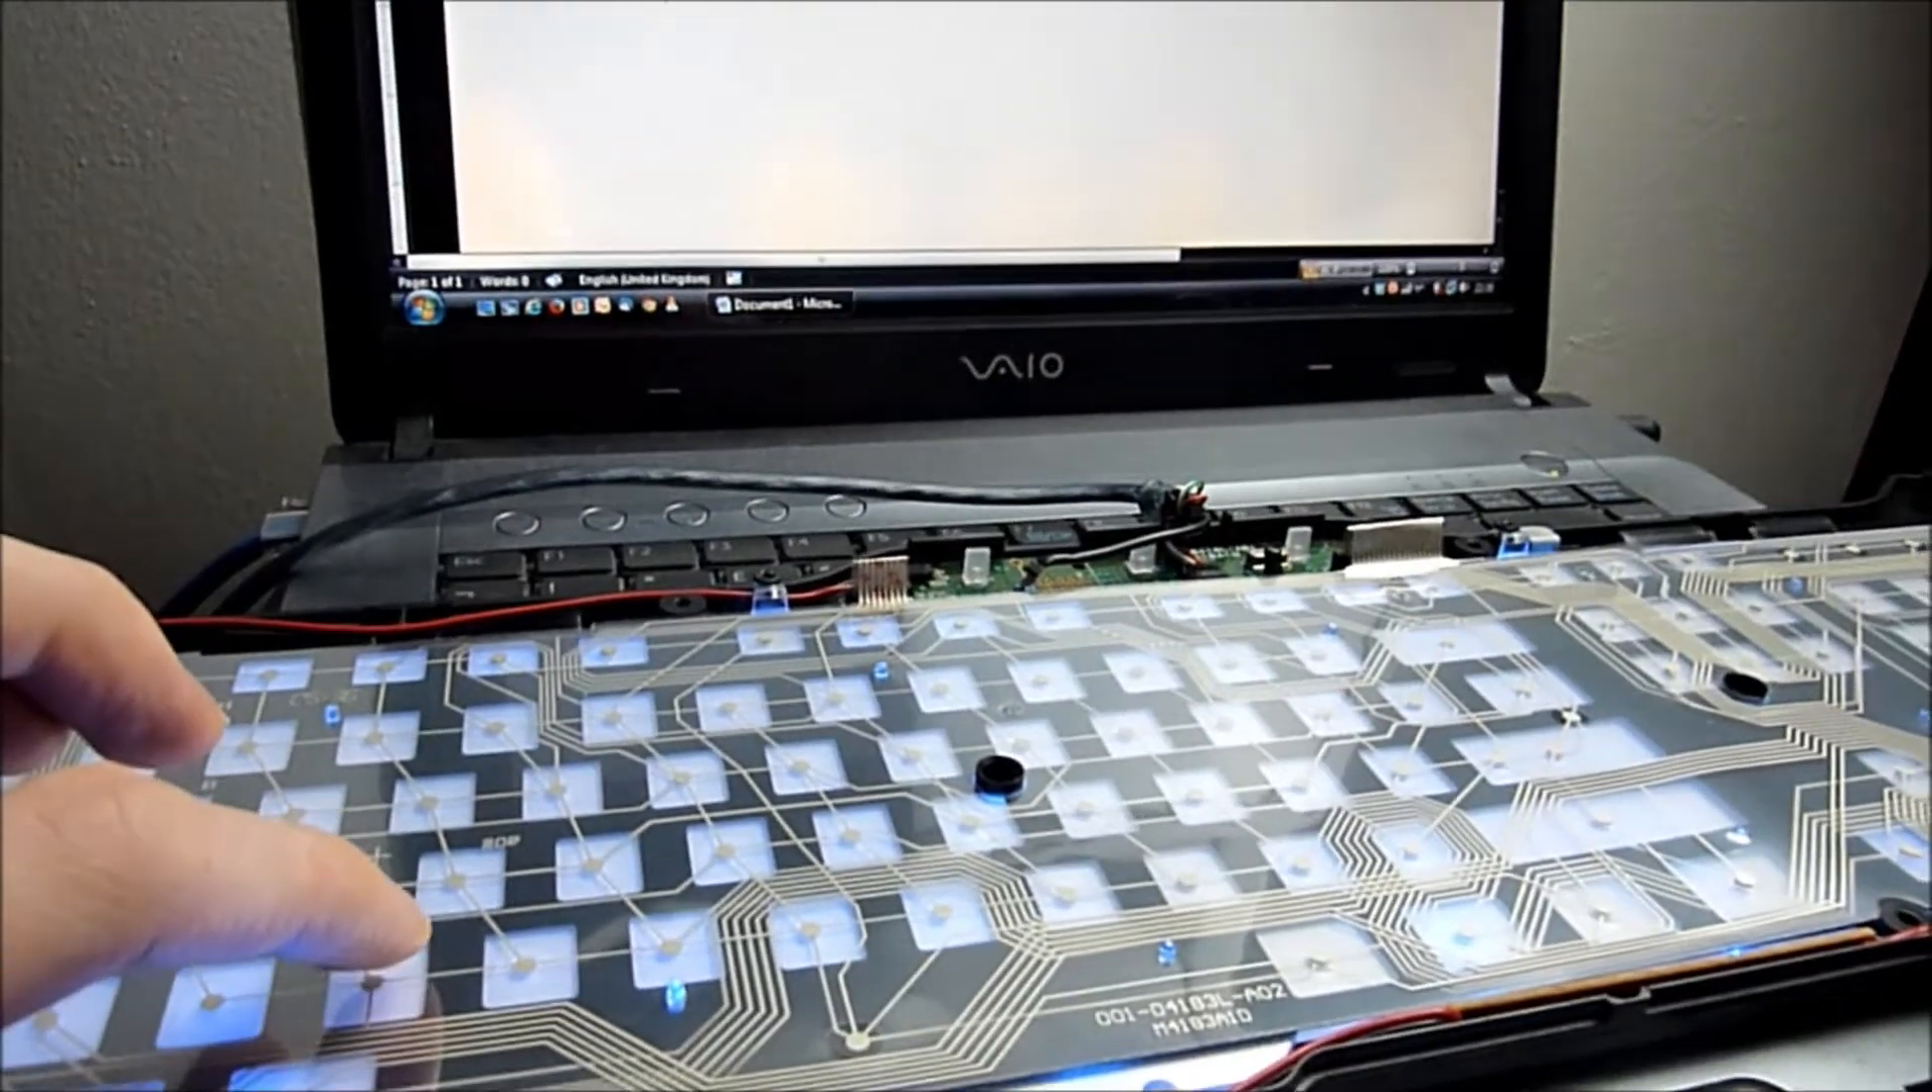So I opened up the keyboard, took off the rubber and there you see the circuits underneath.